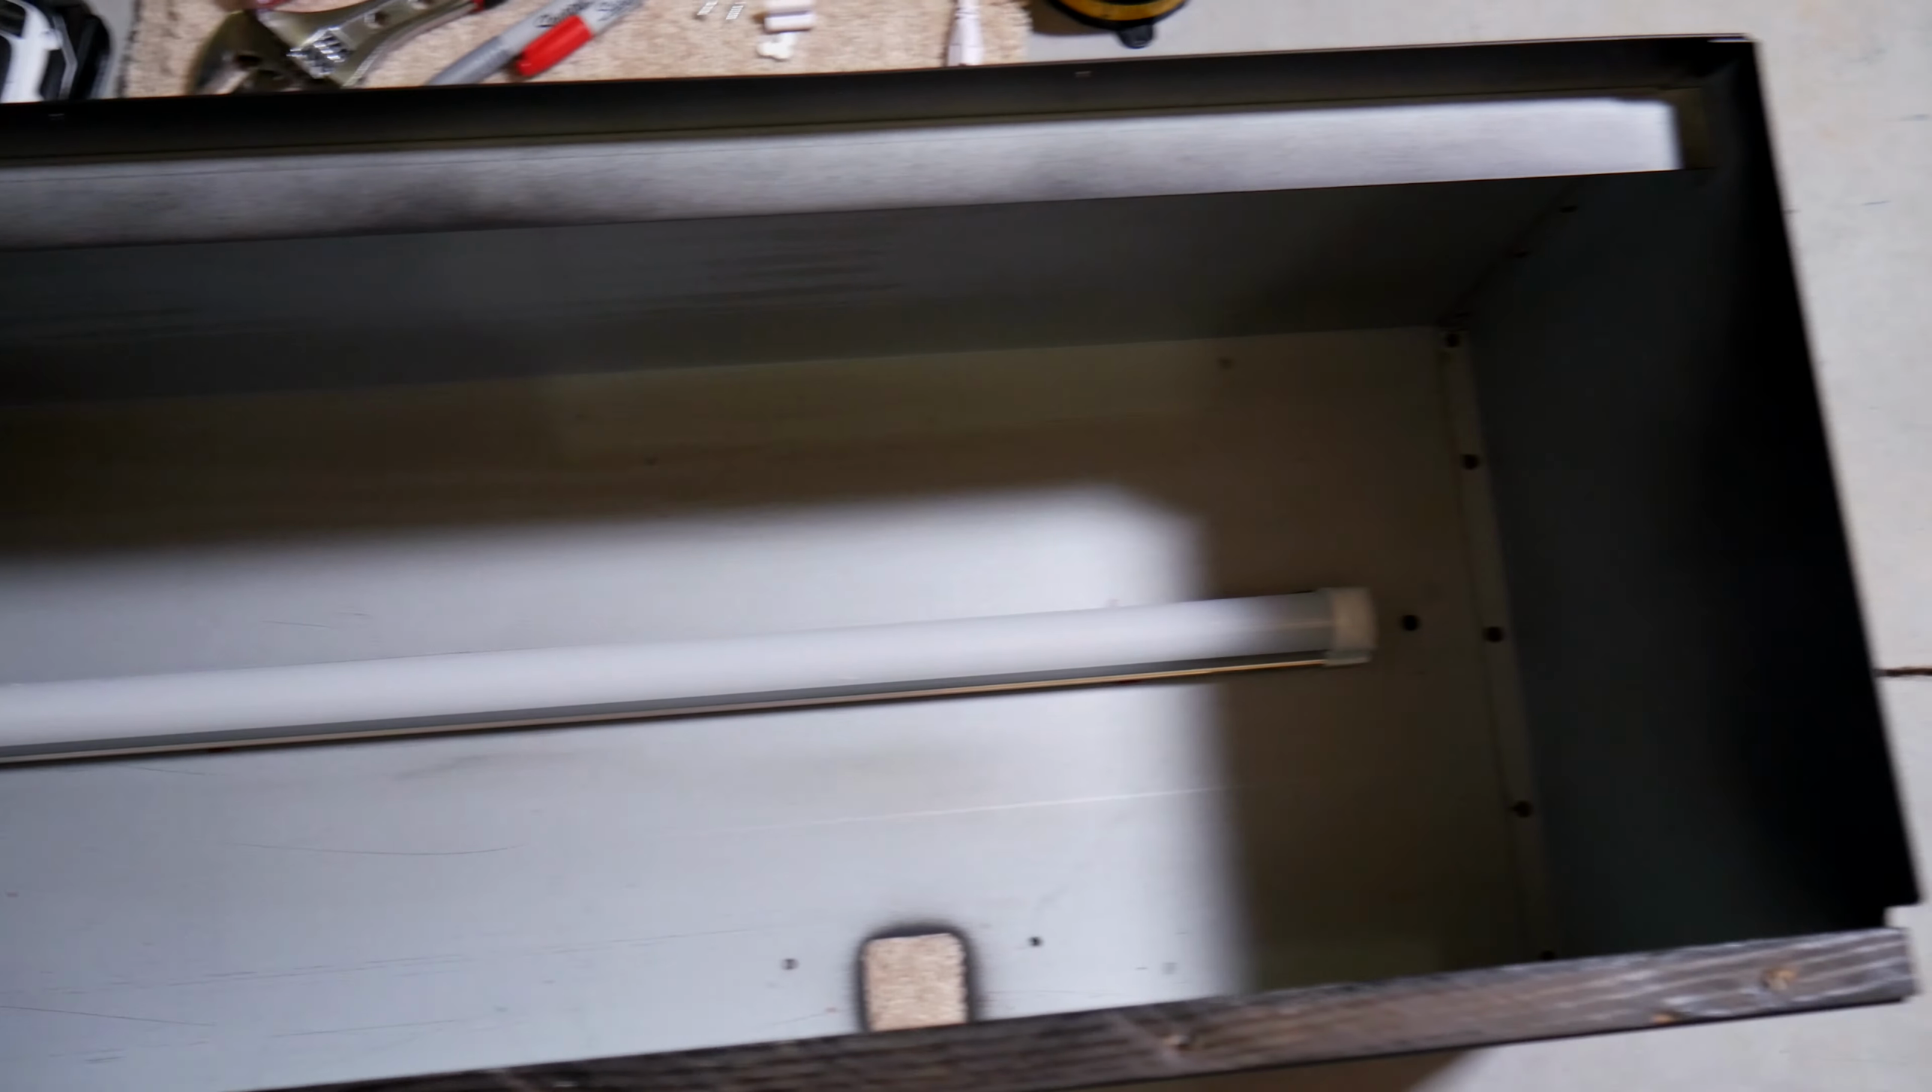Took care of that this past weekend and this is one of the LED bulbs that I dropped in inside here and again less power less heat.